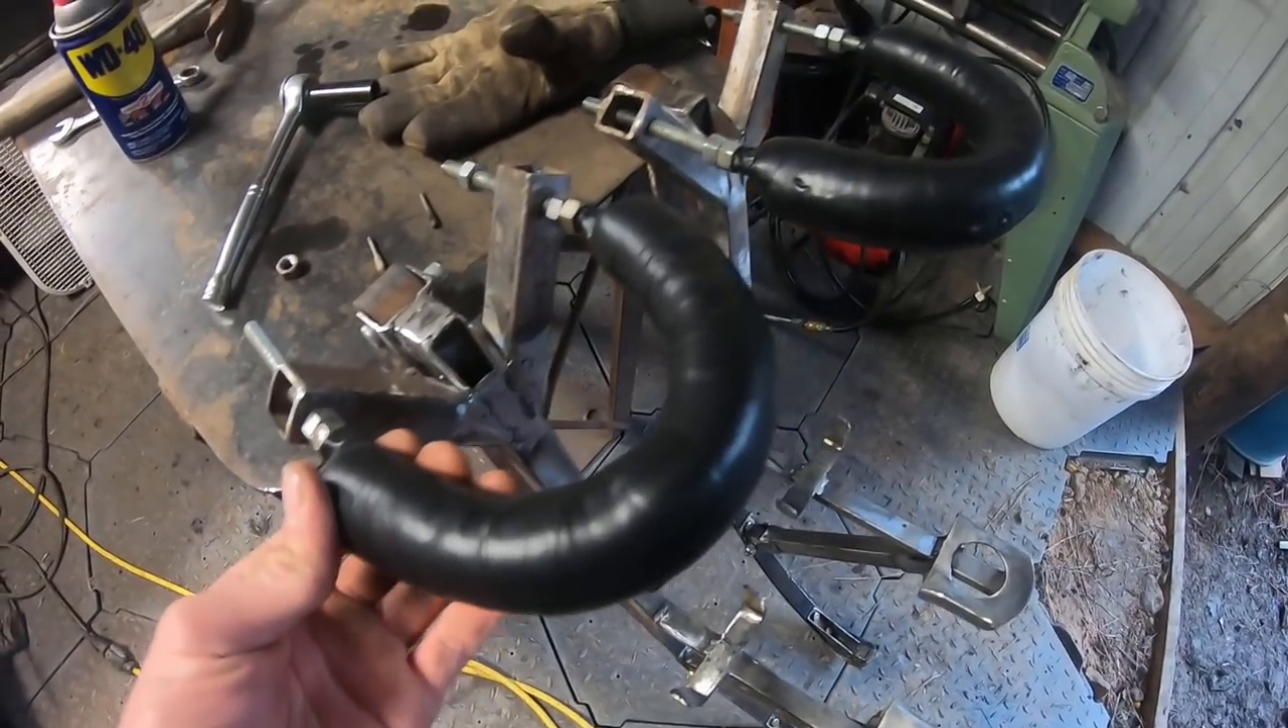I've got my padding in place.